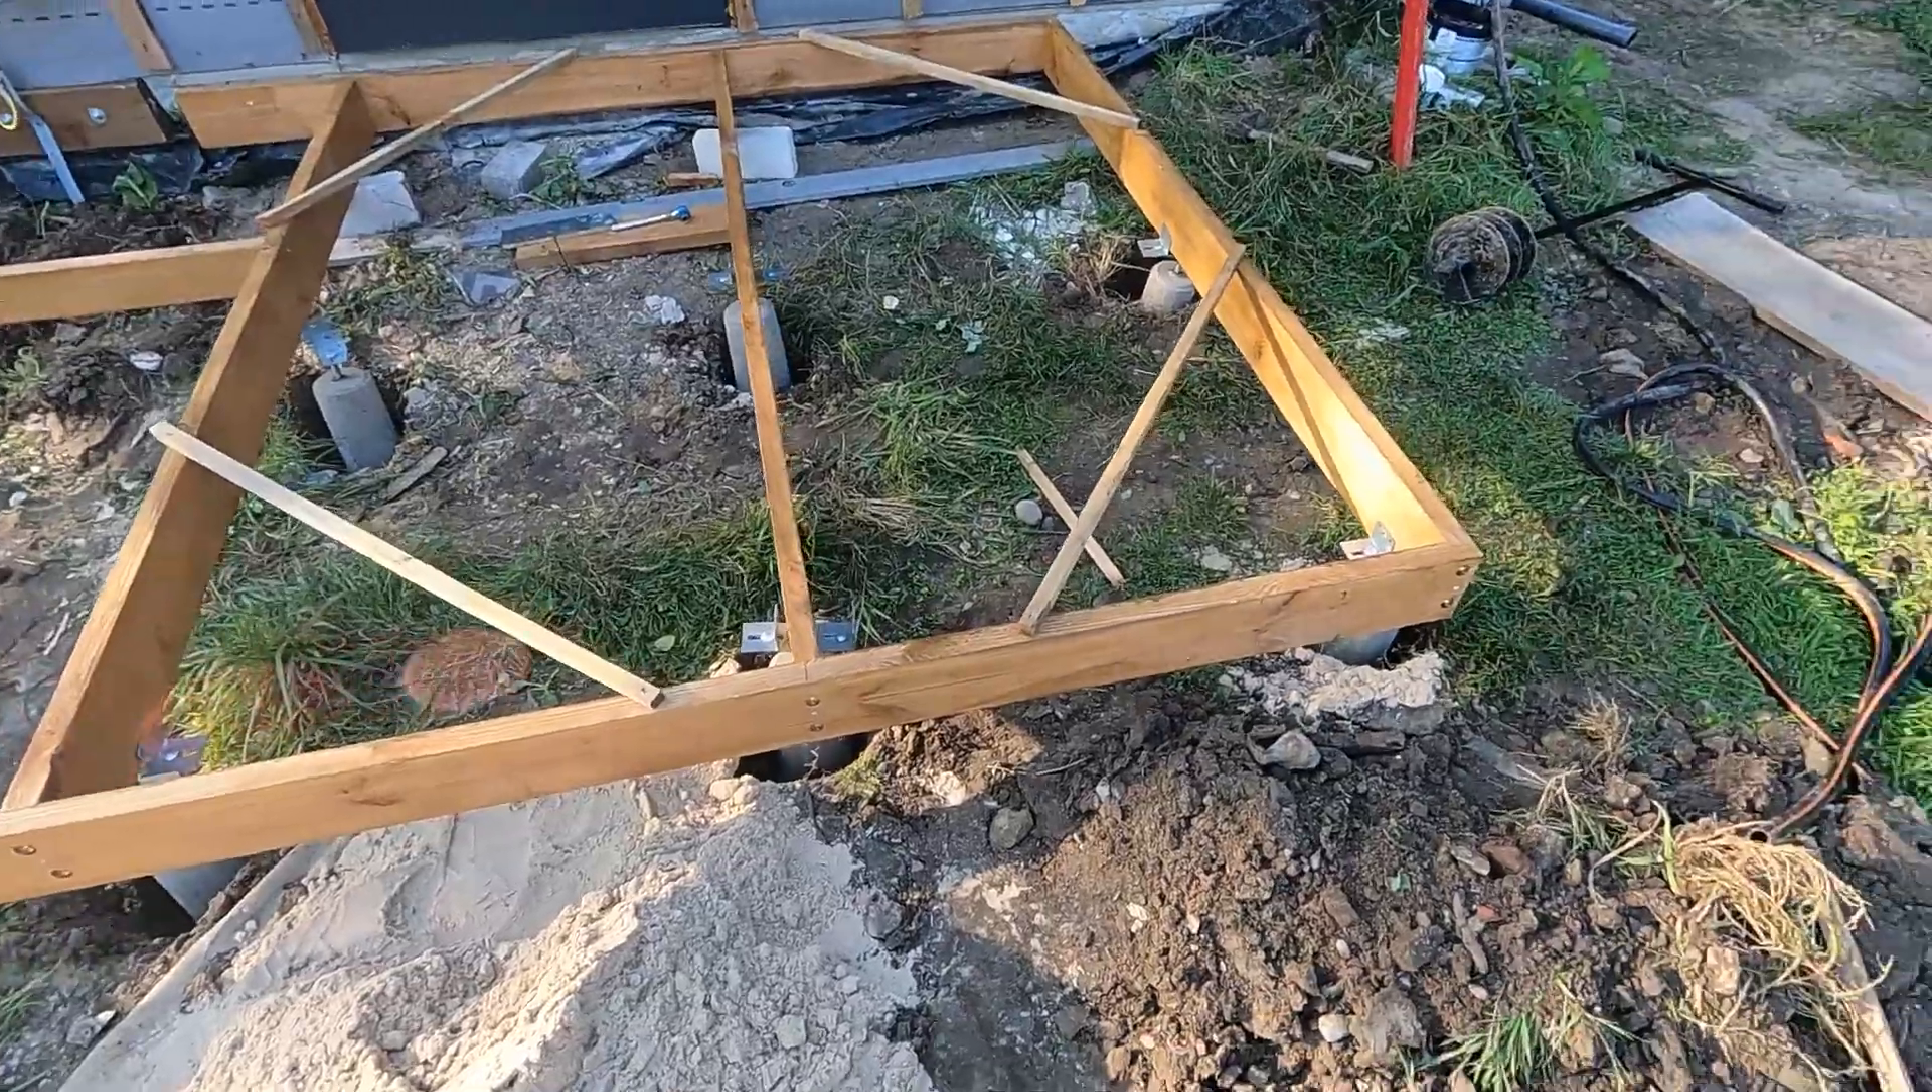Wstępnie ustawiliśmy ramkę na kotwach ale to tylko tak bardzo wstępnie.